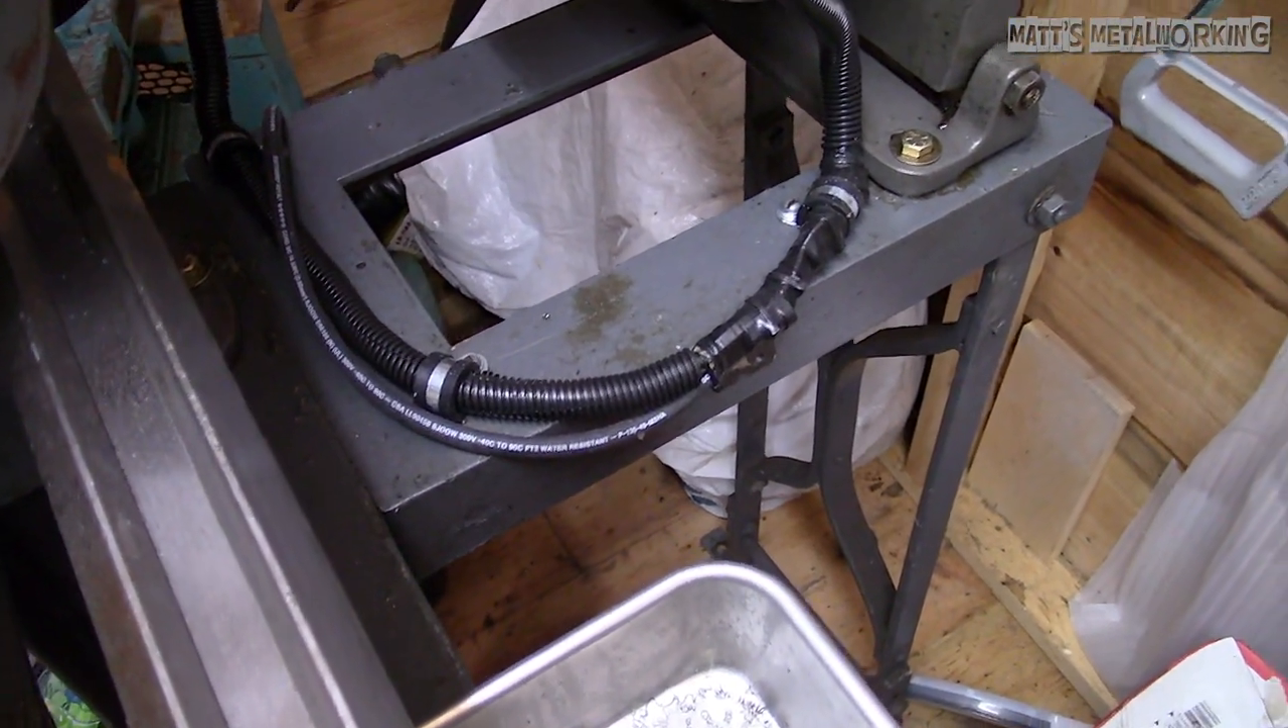The wiring is now protected from hot chips and oil.